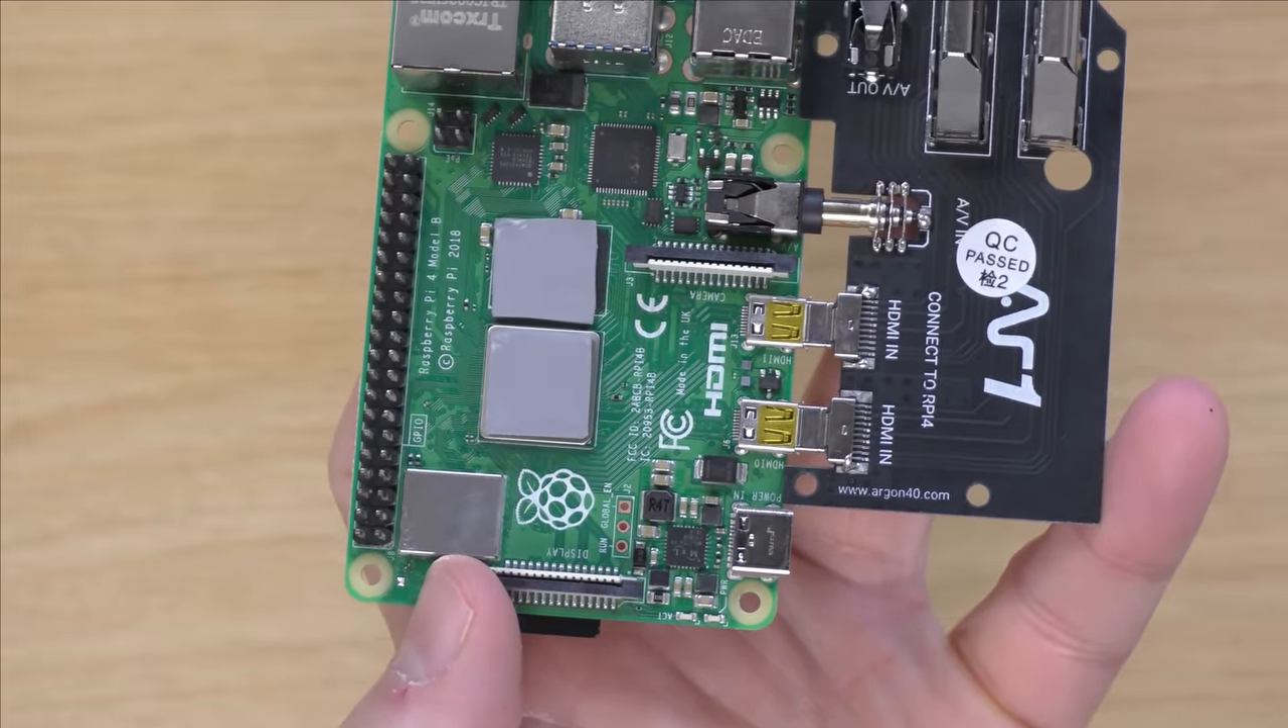And I have the thermal pads there on the Raspberry Pi.